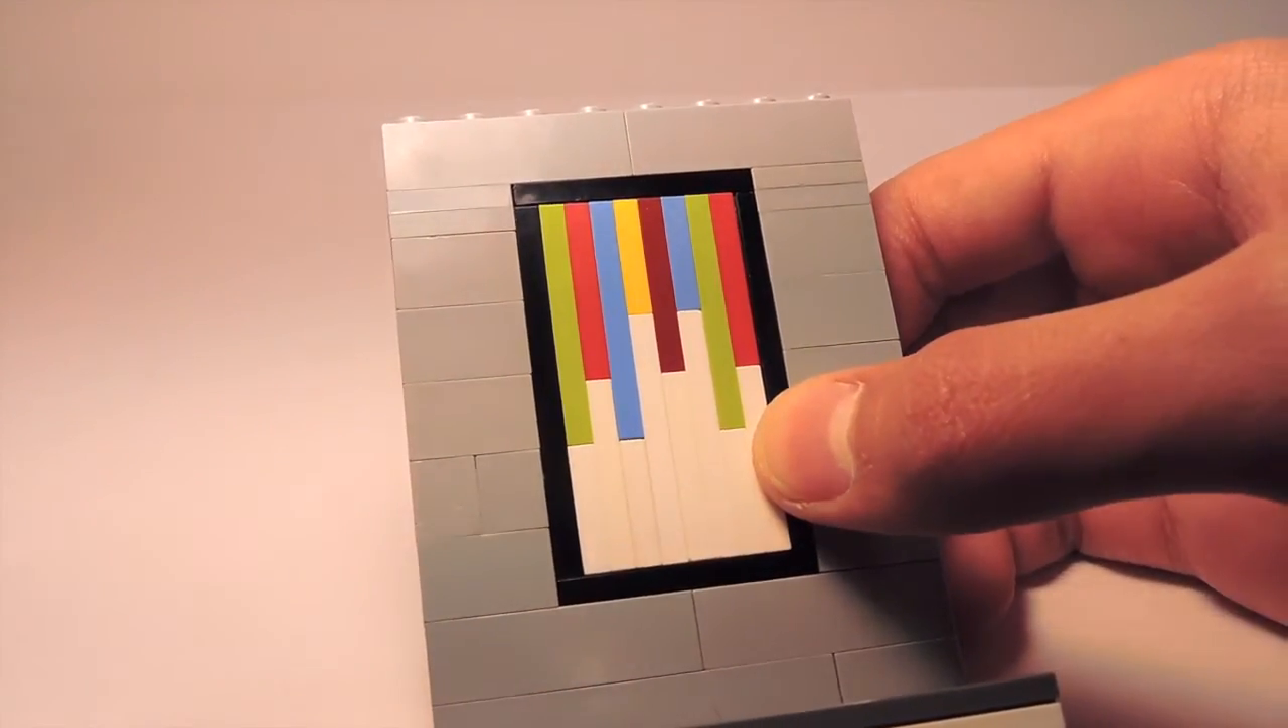So our painting is complete the frame is all assembled now and the painting just looks fabulous.